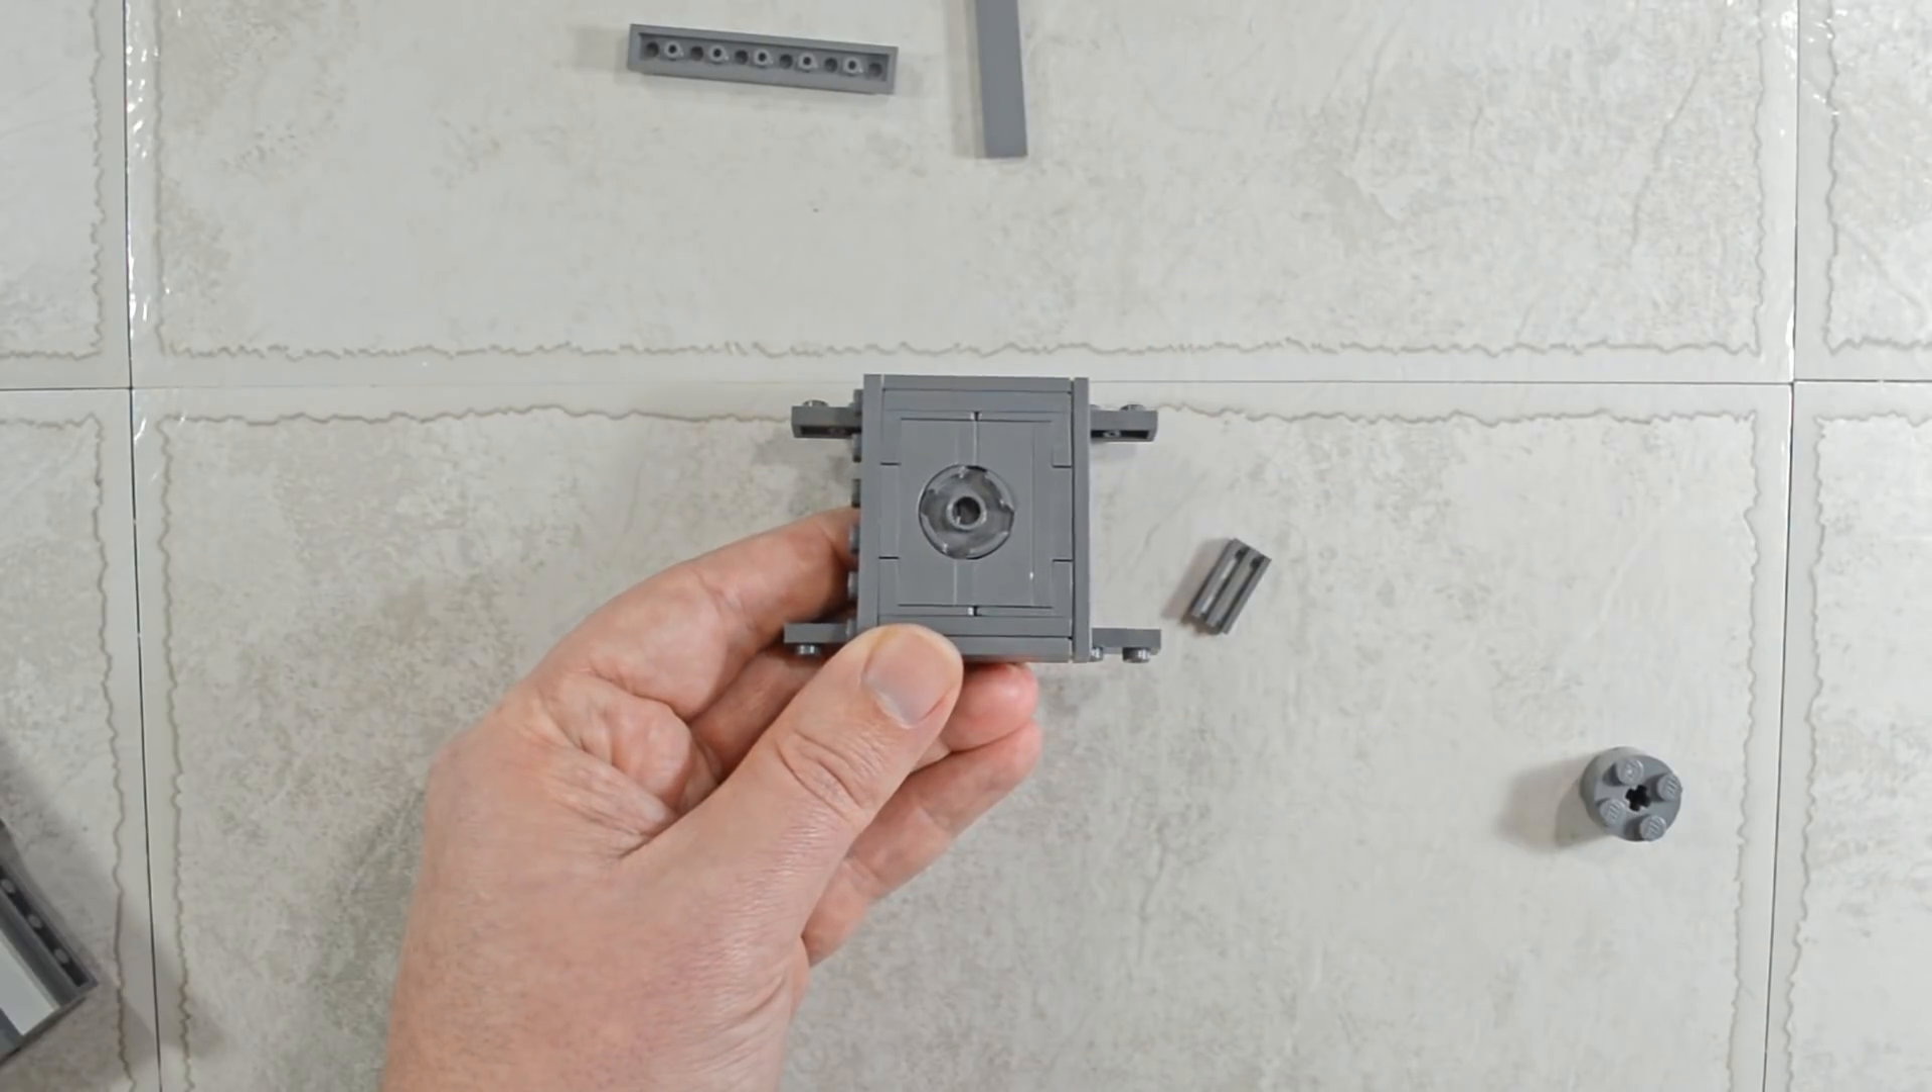And if you want, you can take a tile with a hole in the middle. Put that on. And that slots in perfectly as a manhole cover.